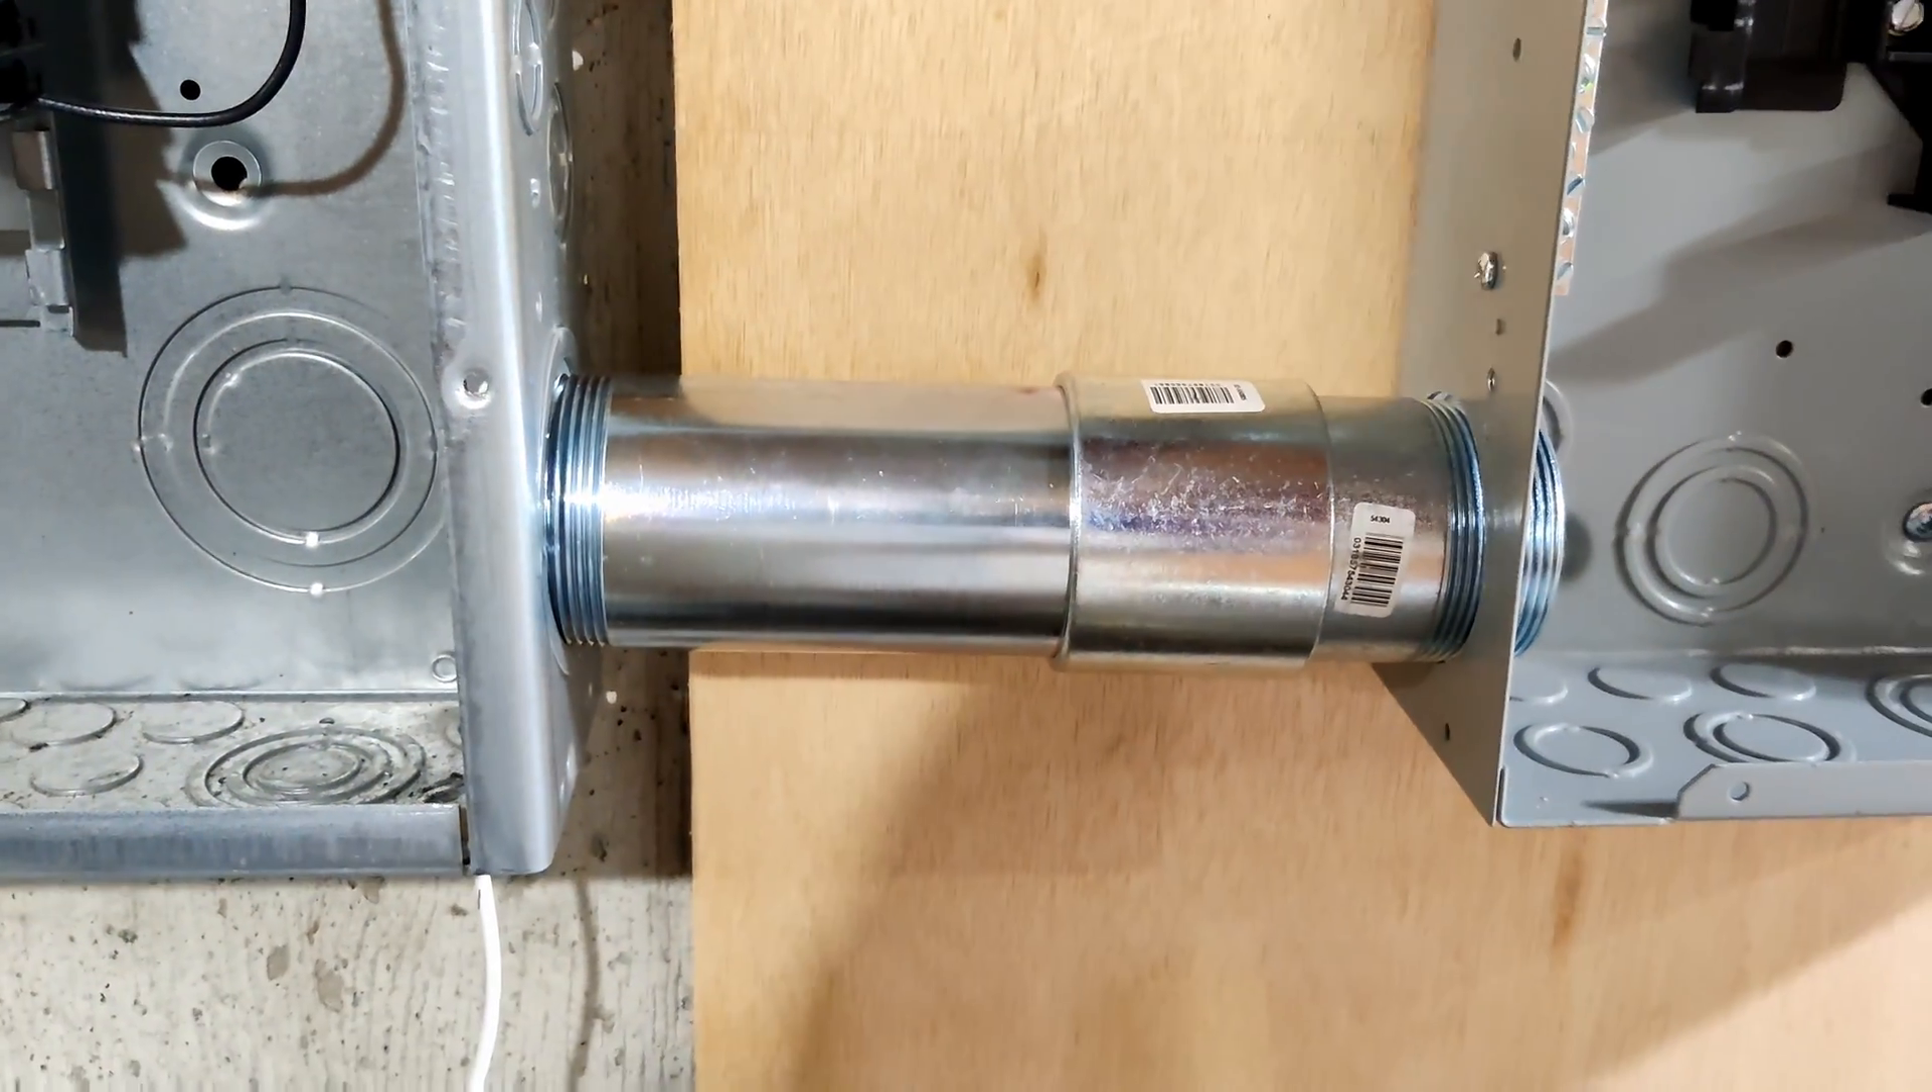But I did manage to get the boxes tied together with the conduit chase nipple here. And it went up to two inch here.